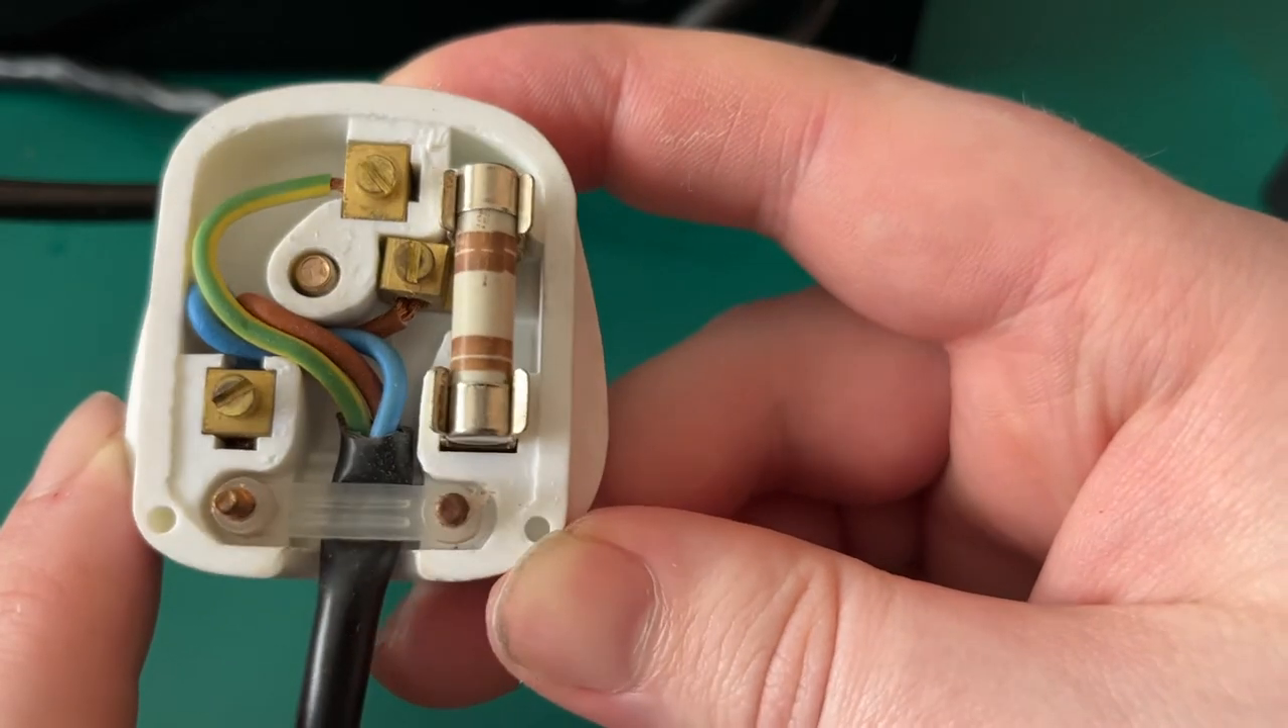I've just taken the back of the plug off.